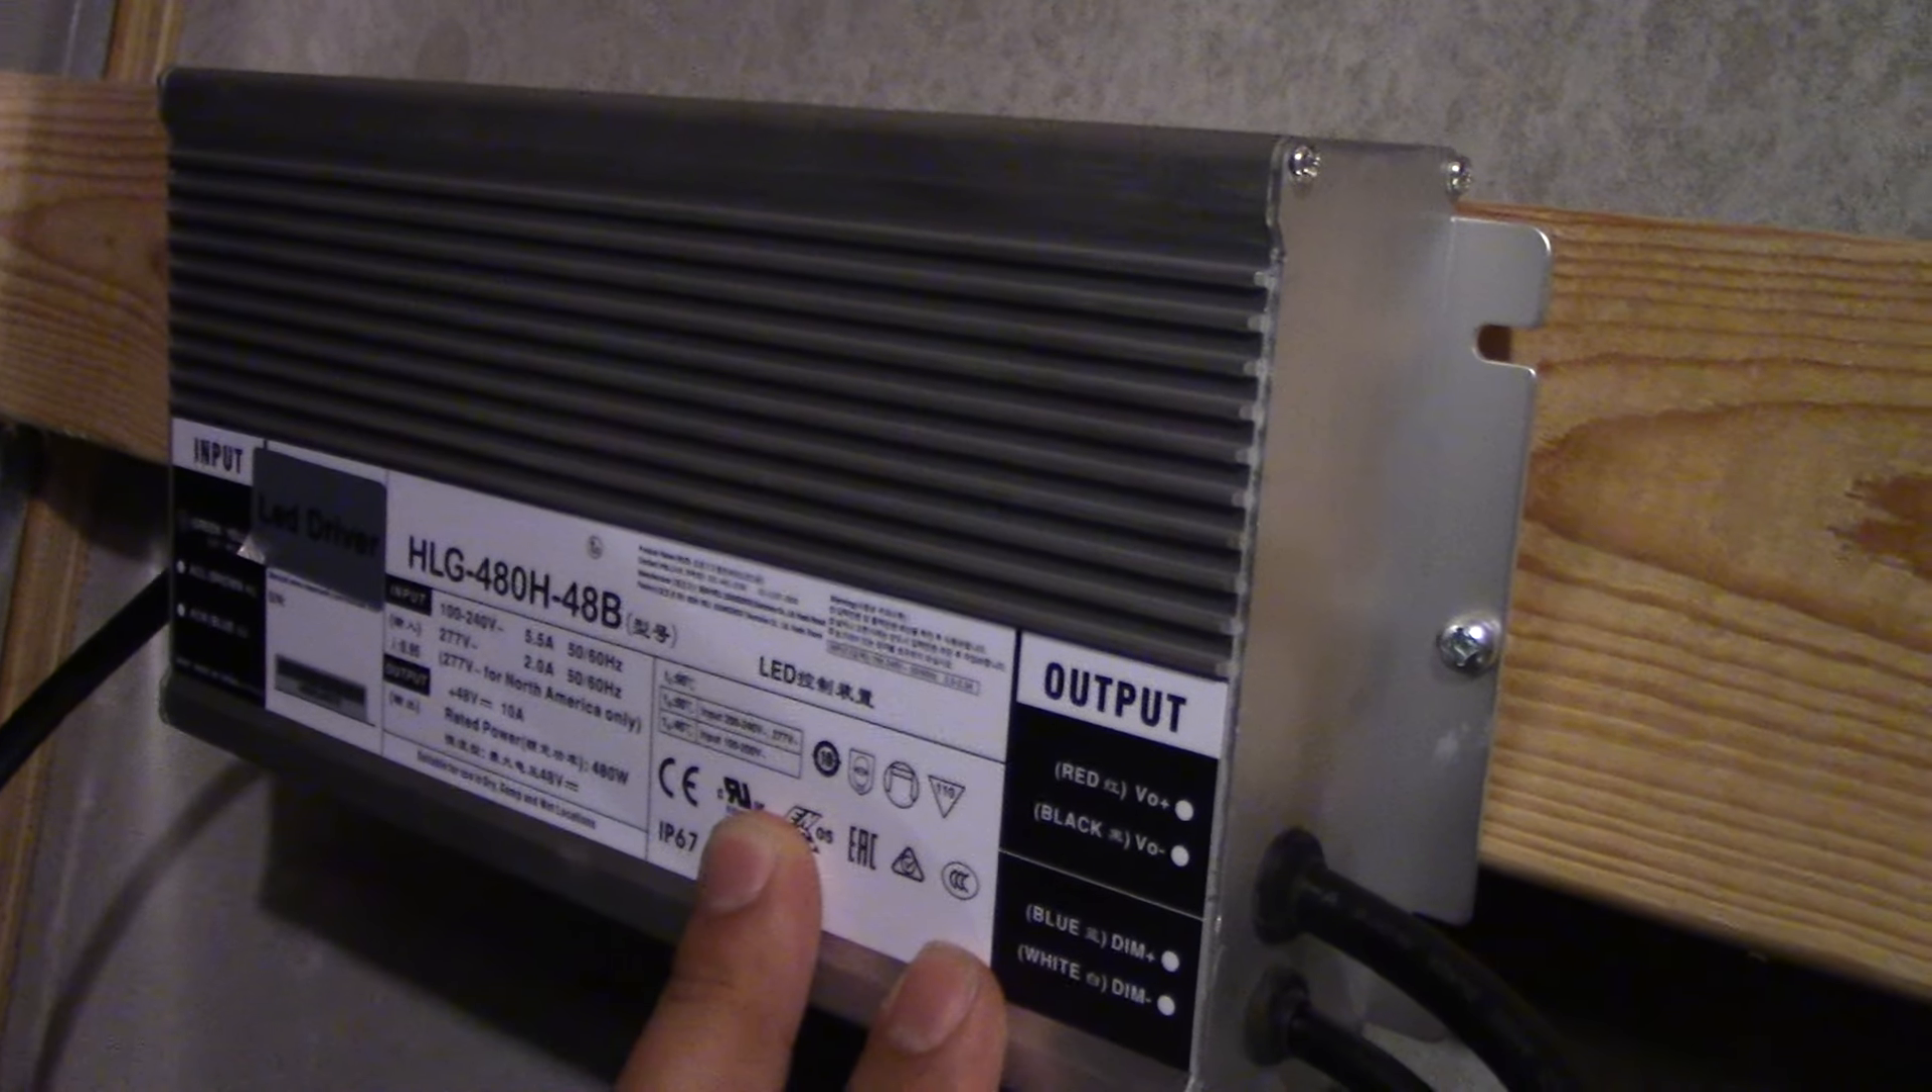What I've done so far is I've mounted the driver outside on the wall on a piece of wood.